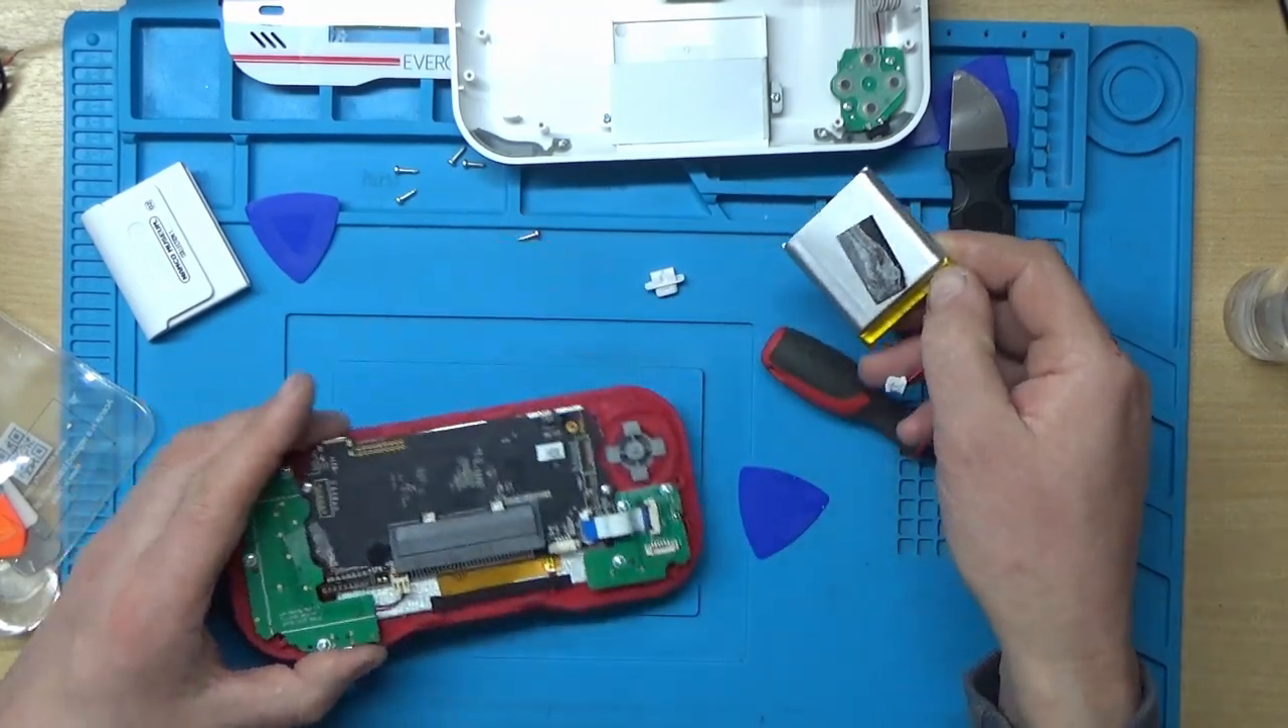Right, that's the battery out of the way.